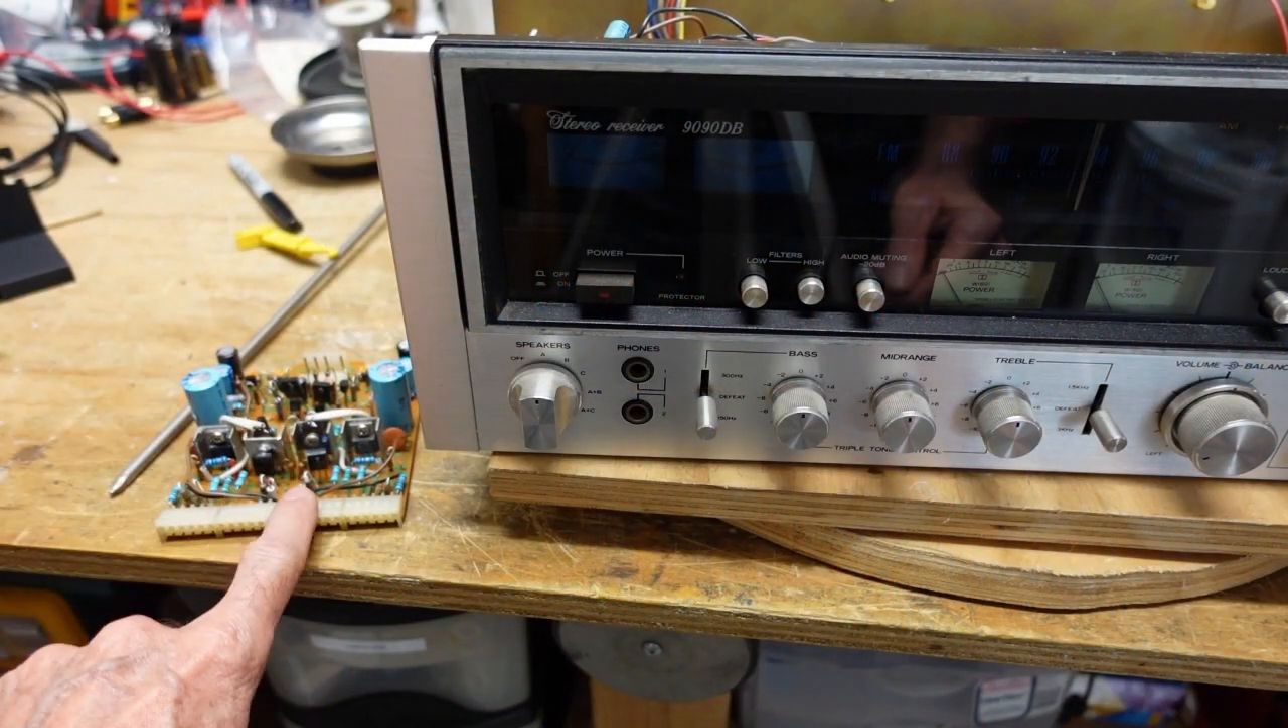Okay, so I've got the driver board out of here now and that's this guy right here.